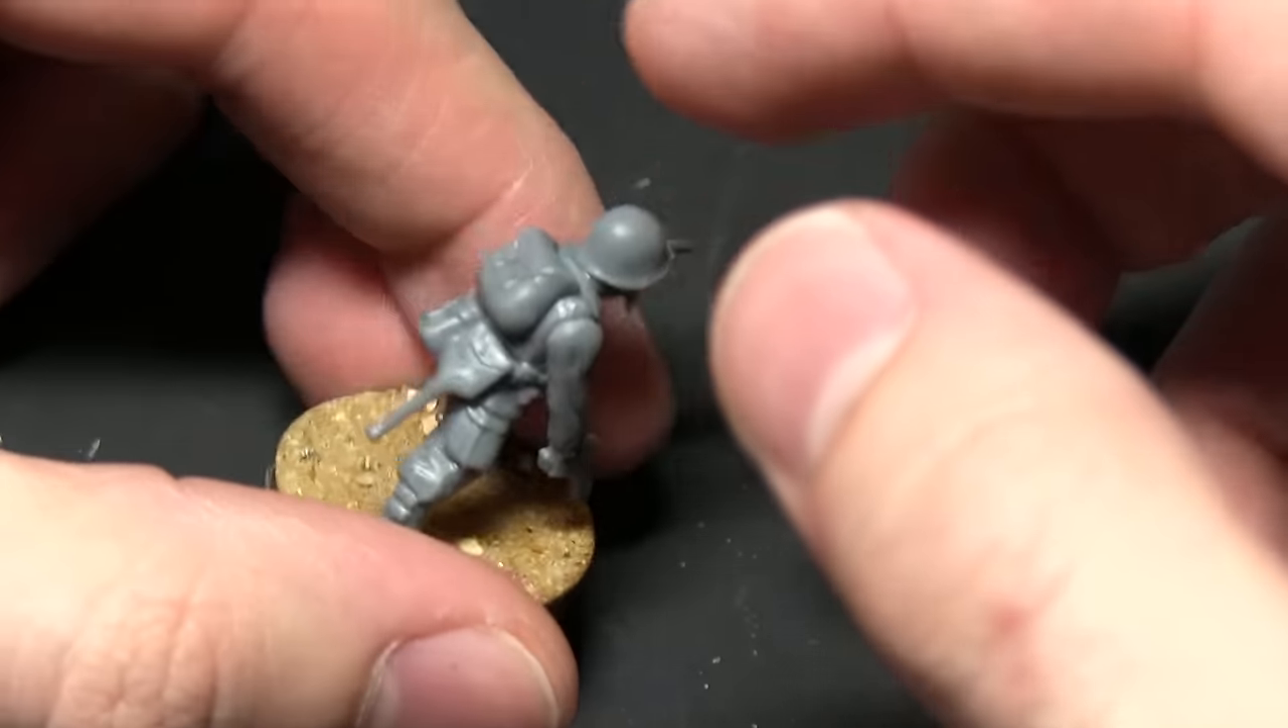You can see here that I've fully assembled the miniature with a helmet and also some equipment on the back there as well.